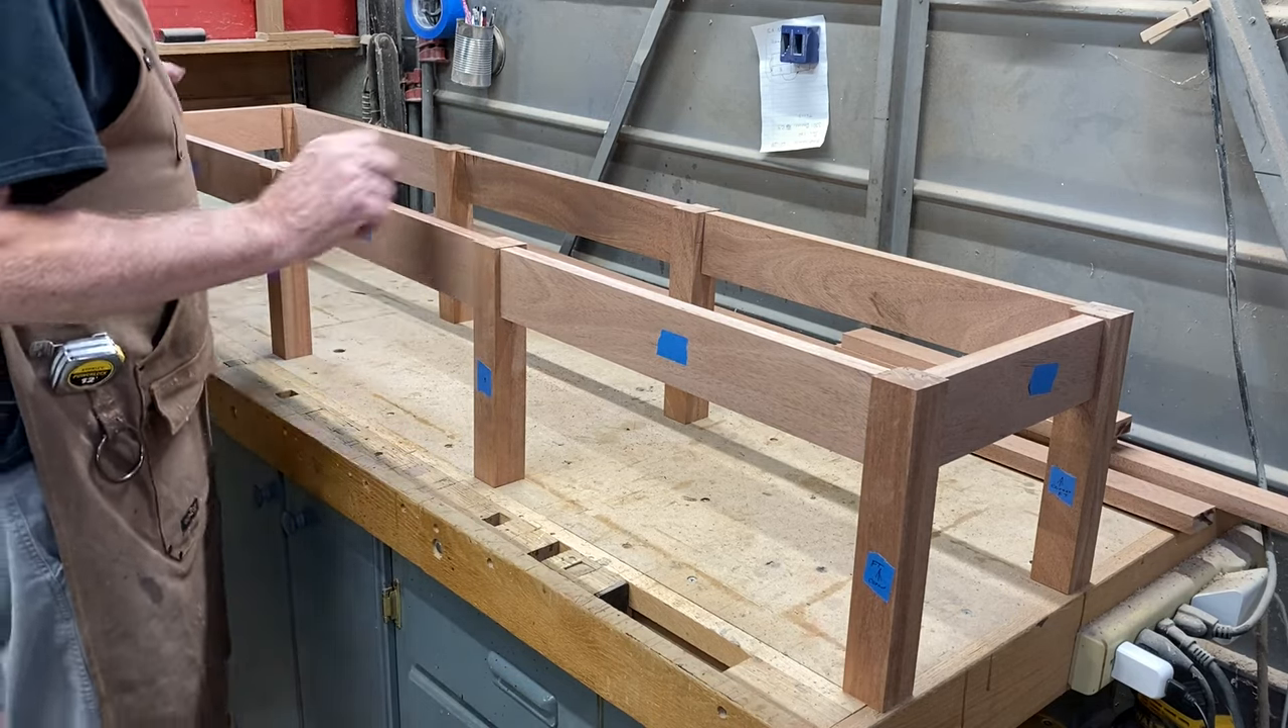I've got the base dry fitted together.